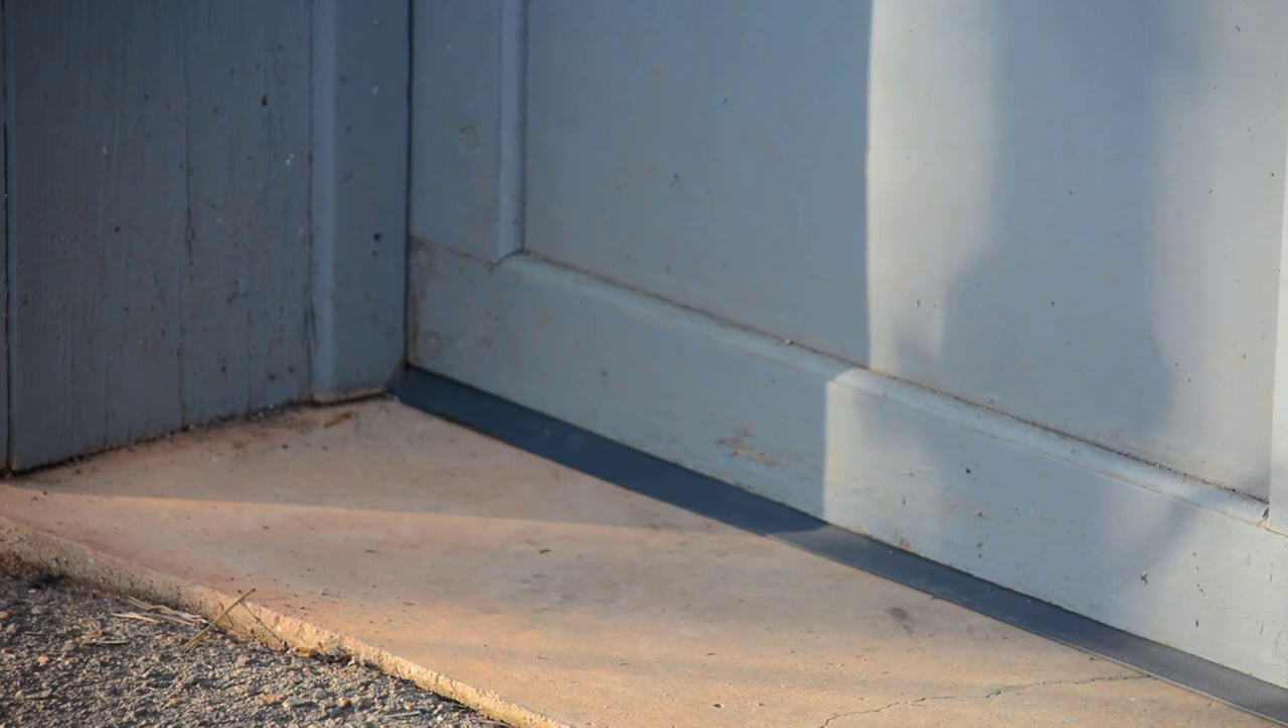And now you can see we've got a real nice seal all the way across.